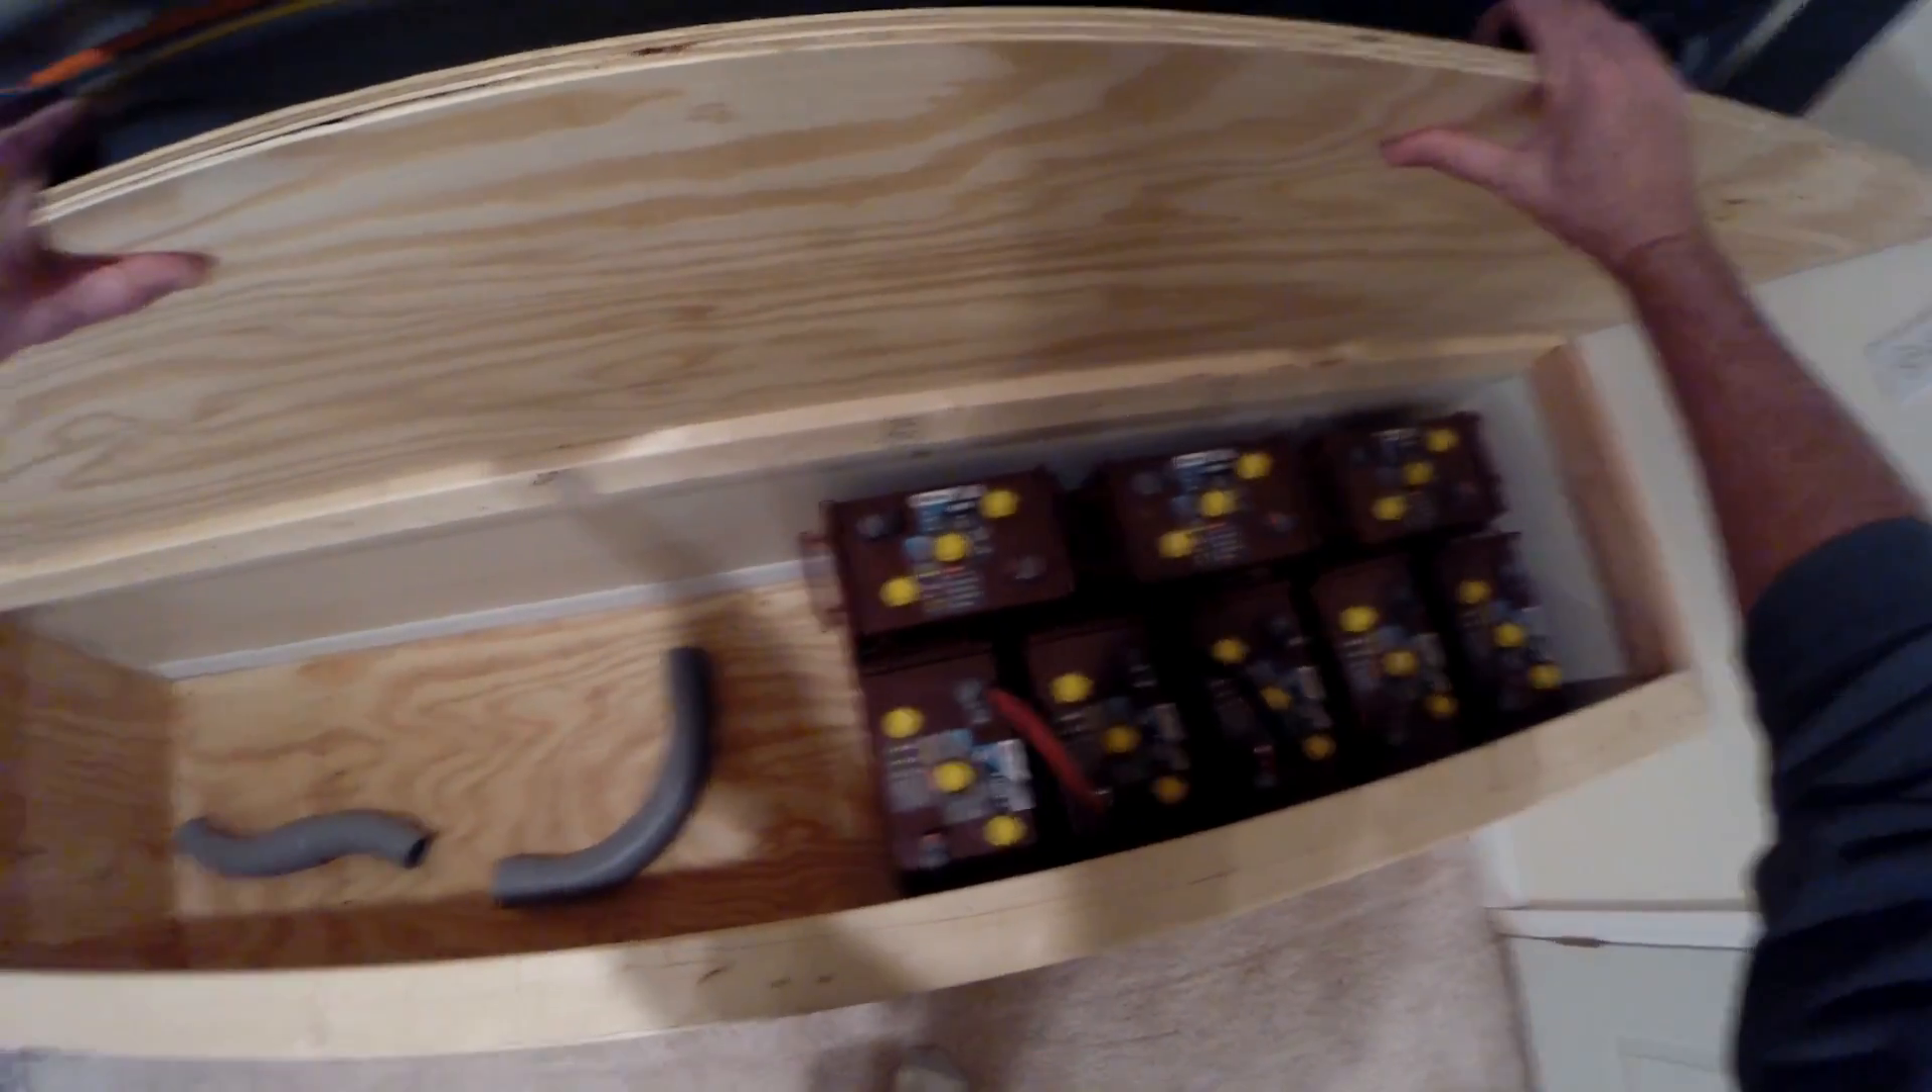I've got half my batteries in here.